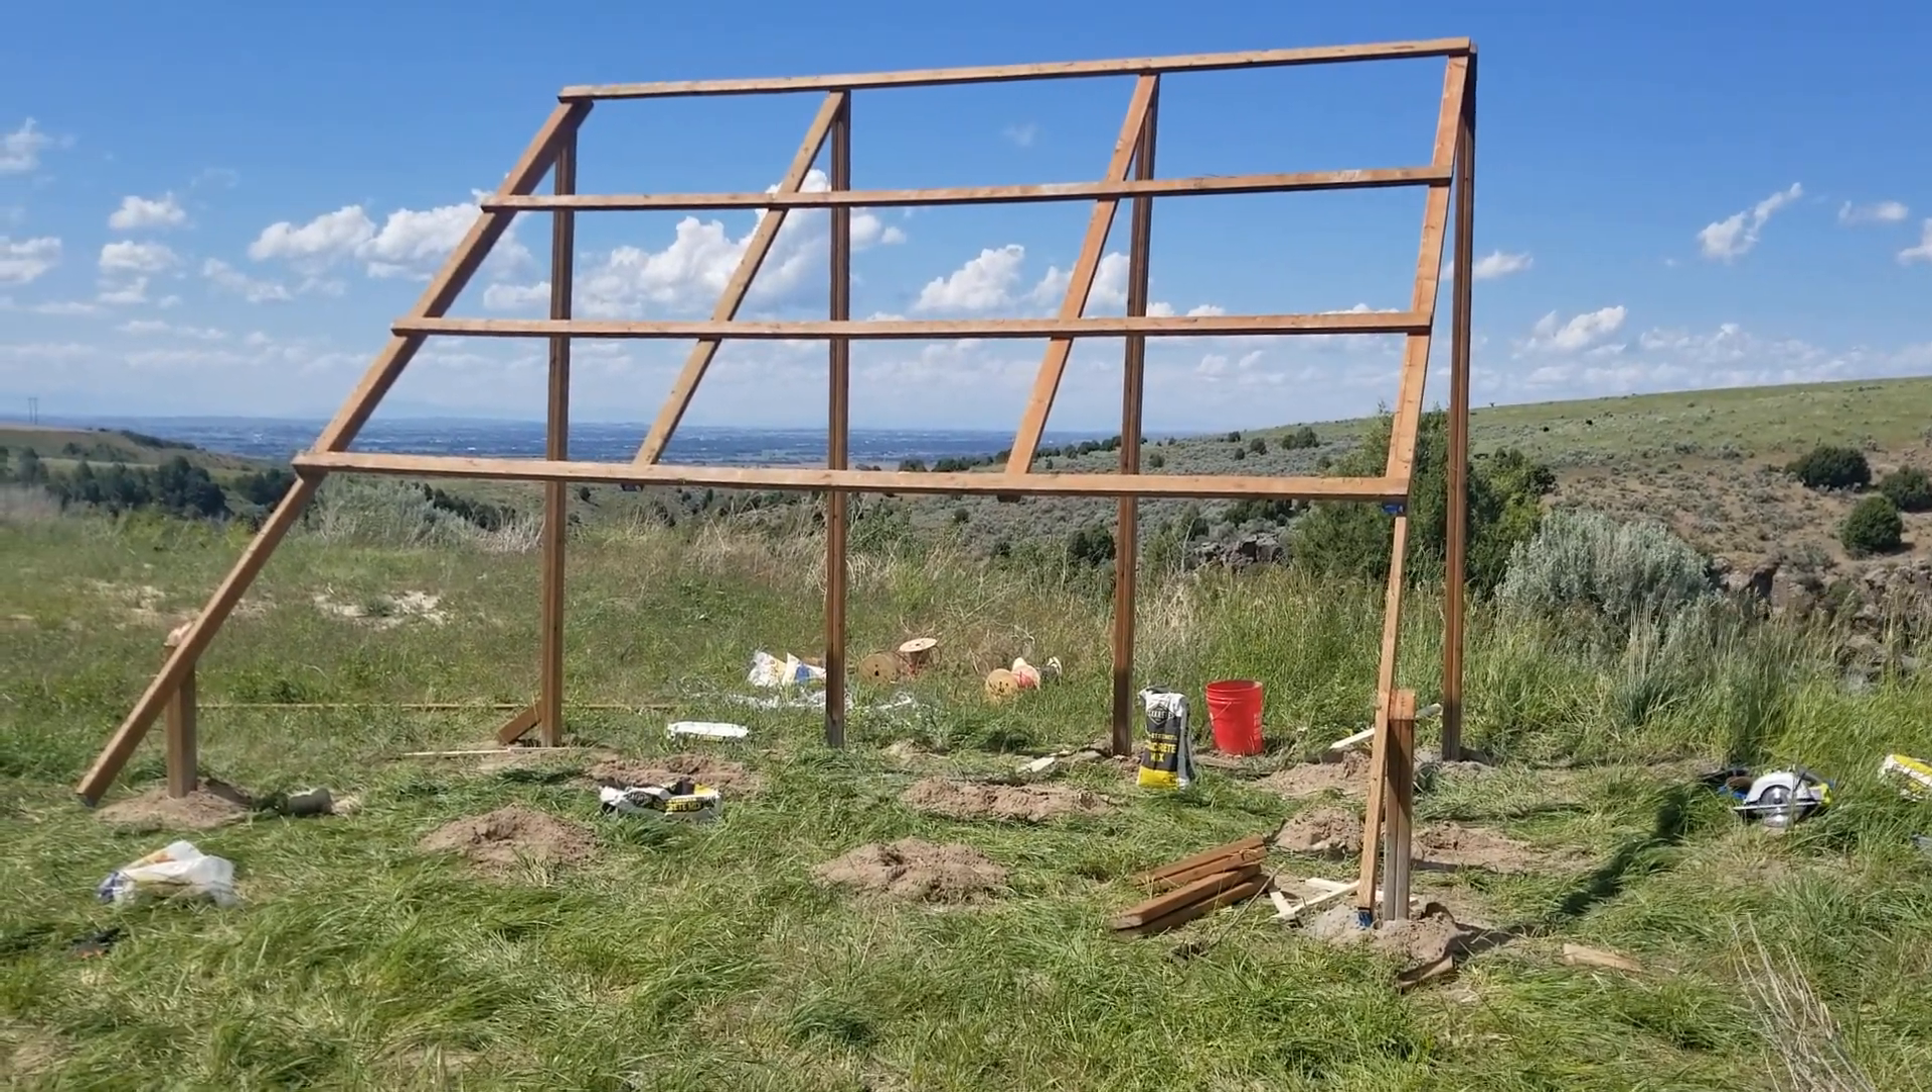So I'll put in those other braces later on but right now we got the main posts in and we'll get the rest of the panels on once the rest of the posts and braces are in.